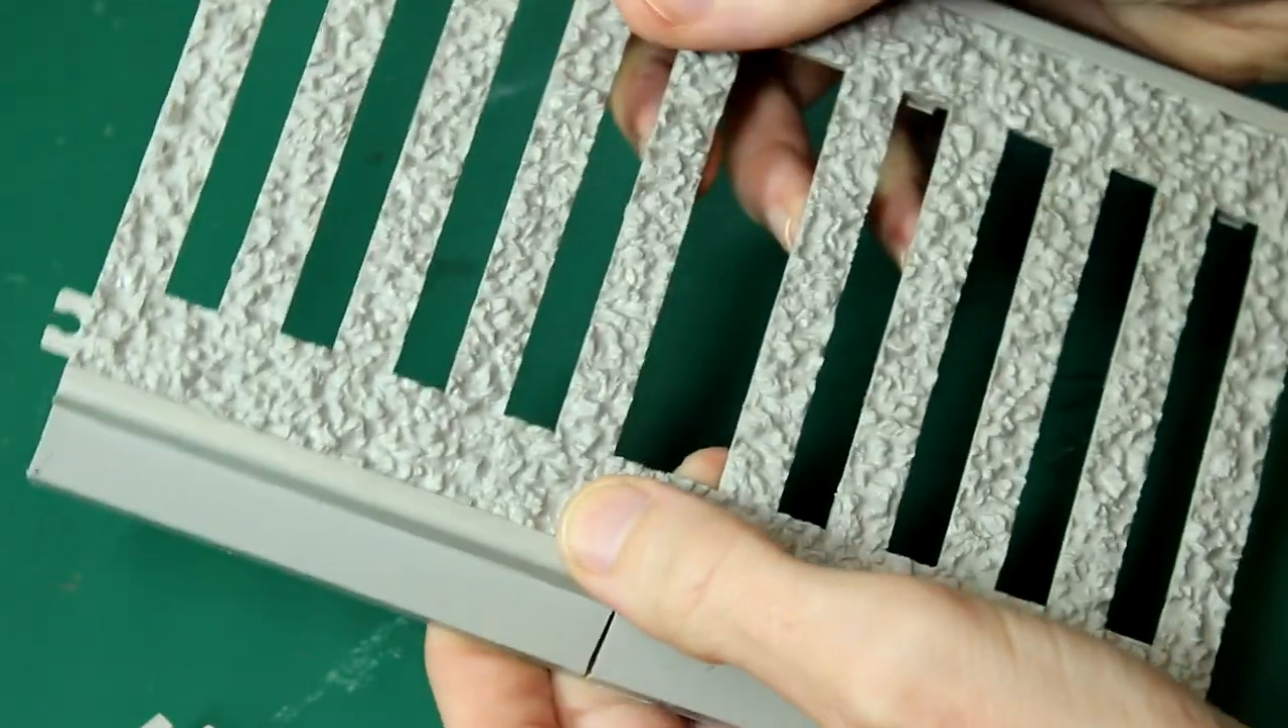I've connected them the wrong way around, so I've got that double width gap there in the middle, which is not correct.